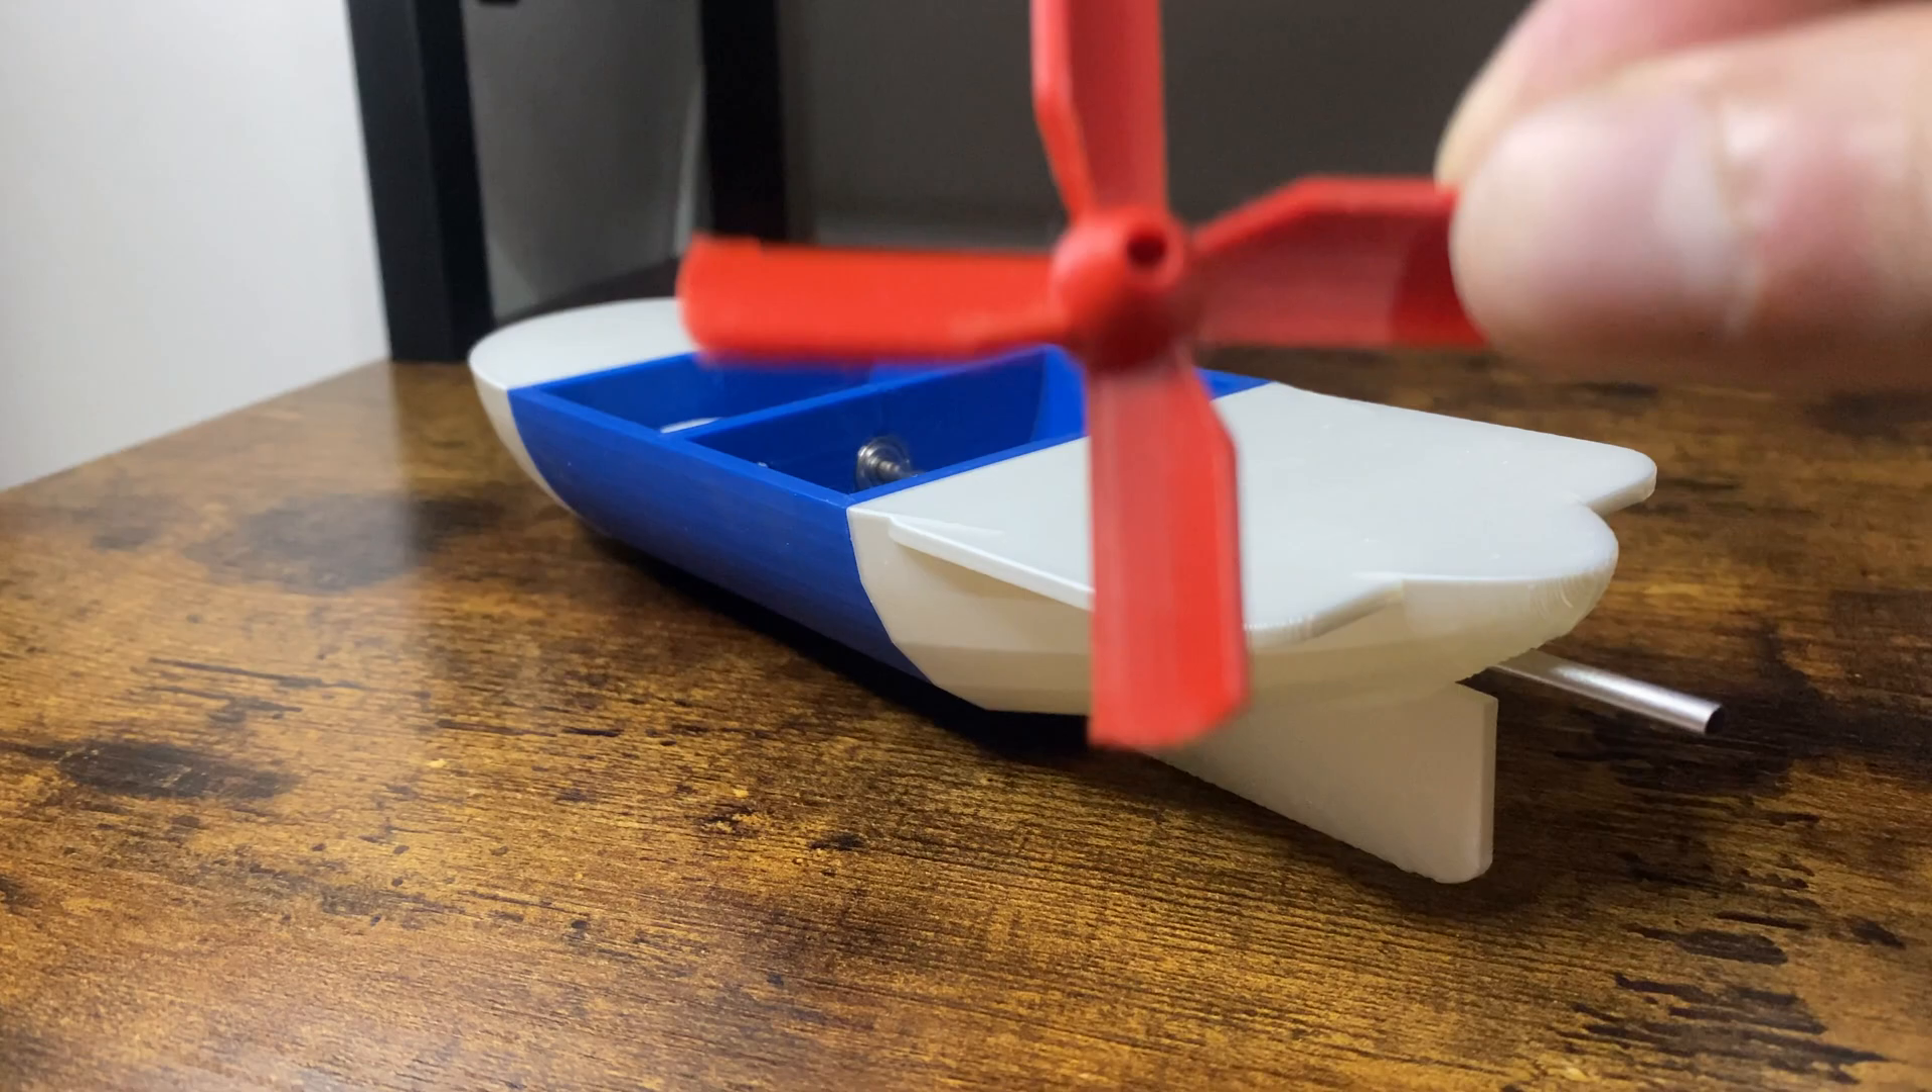Once the rear end was back on the tube stuck out a nice amount for the propeller.